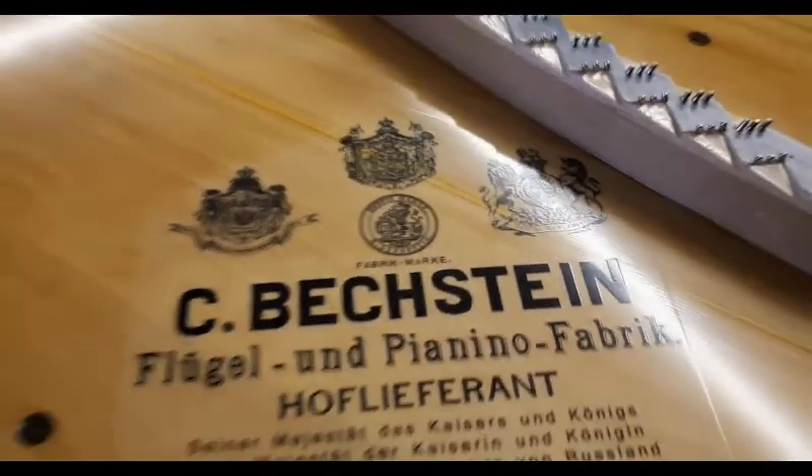Now we've got the transfer put on.